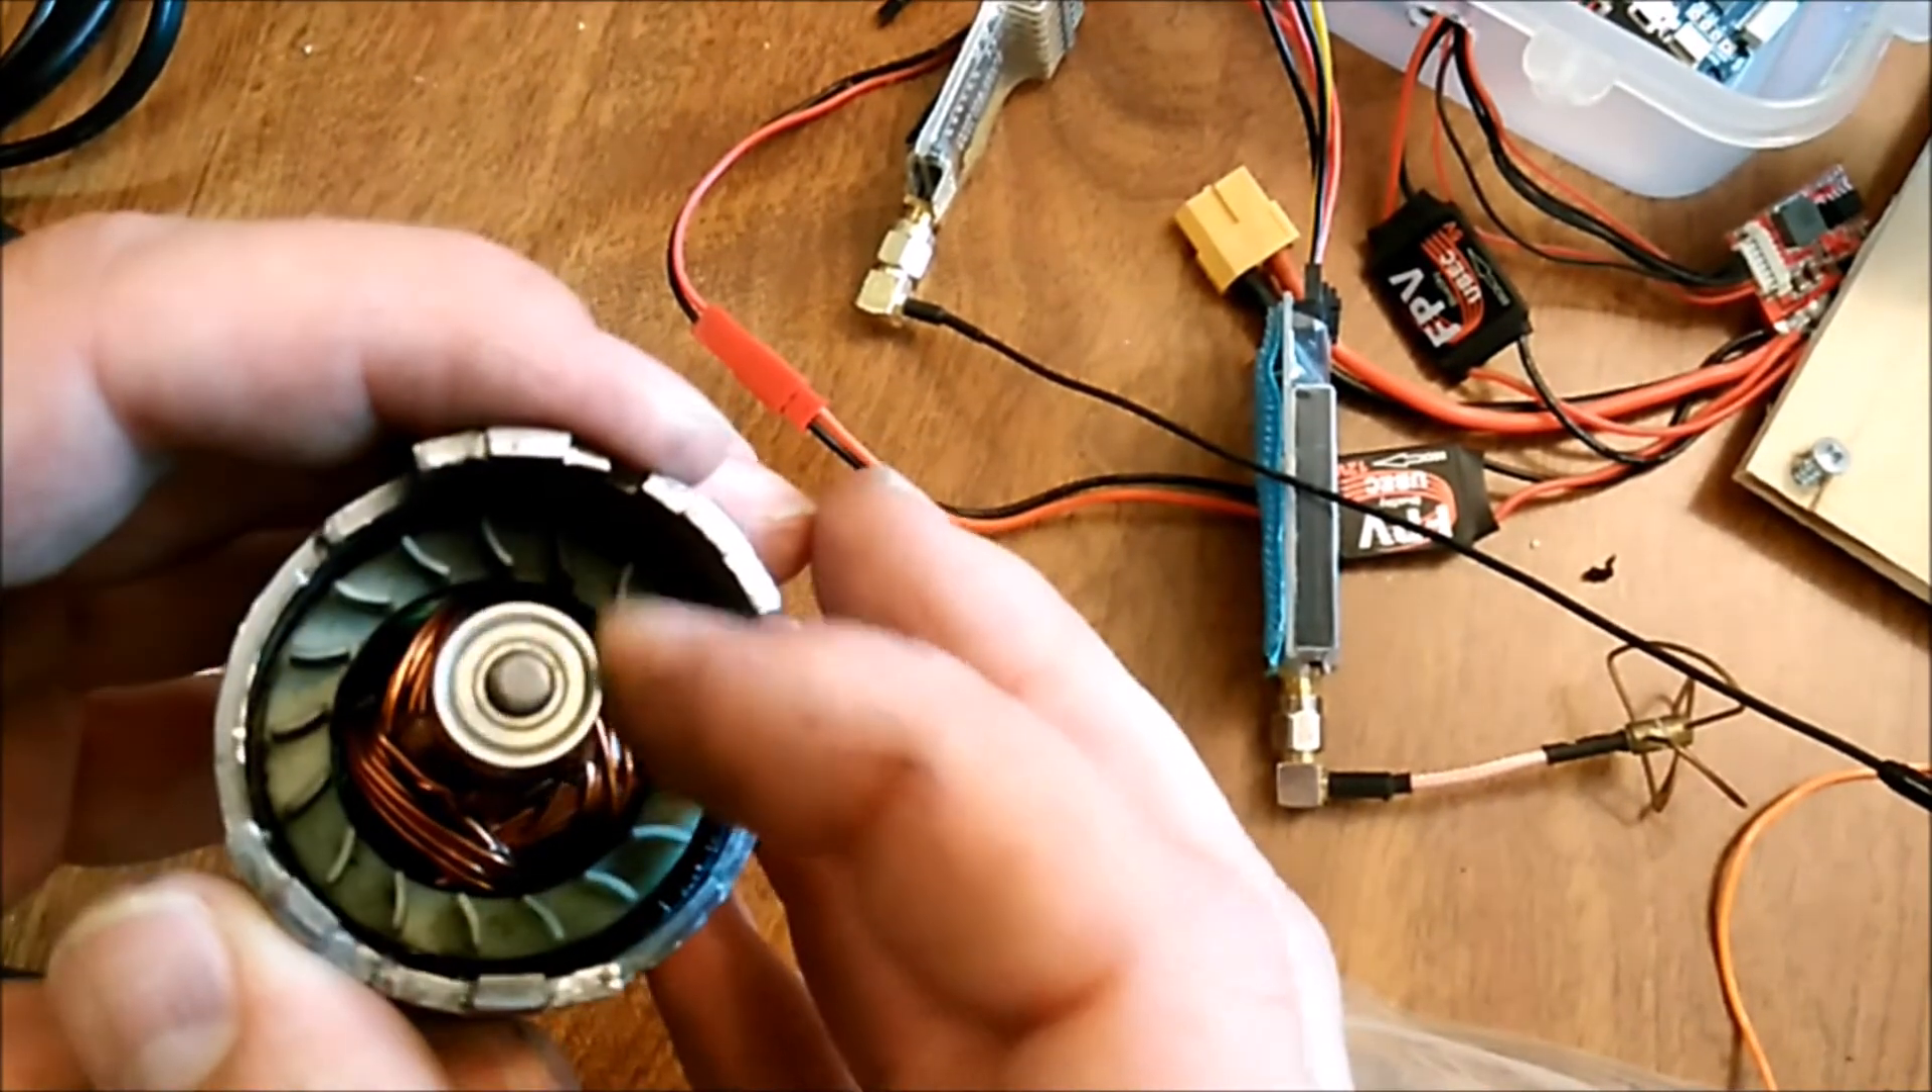Okay so i took the back cover off and turns out i'm wrong there is a bearing back here.